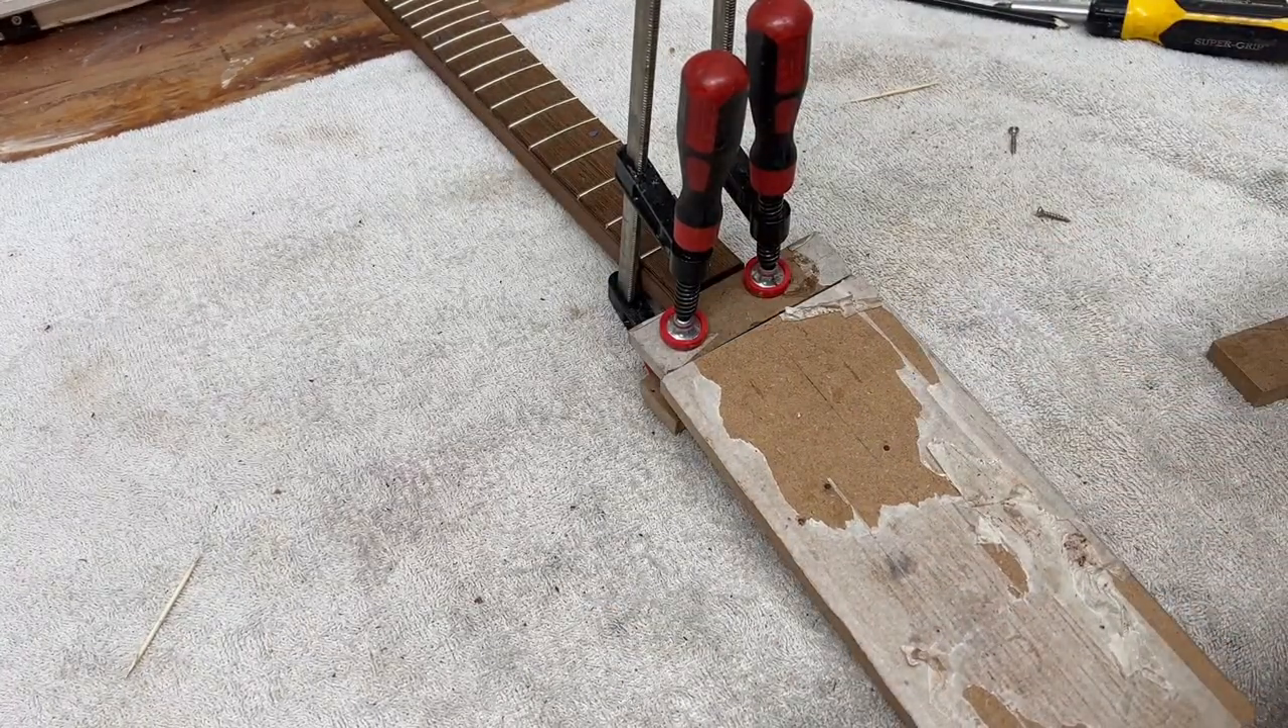So now I've got these two clamps on.